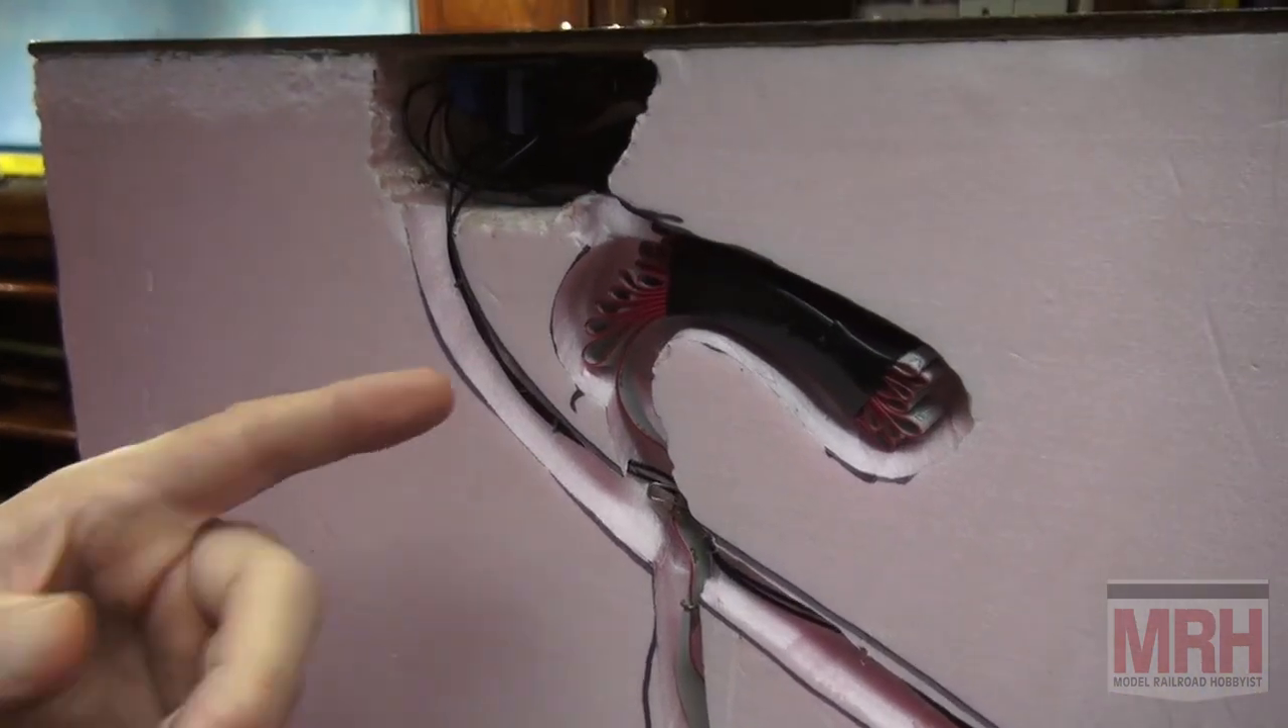Now all the ribbon wires. All the black wires. Everything is tucked into our grooves in the foam.